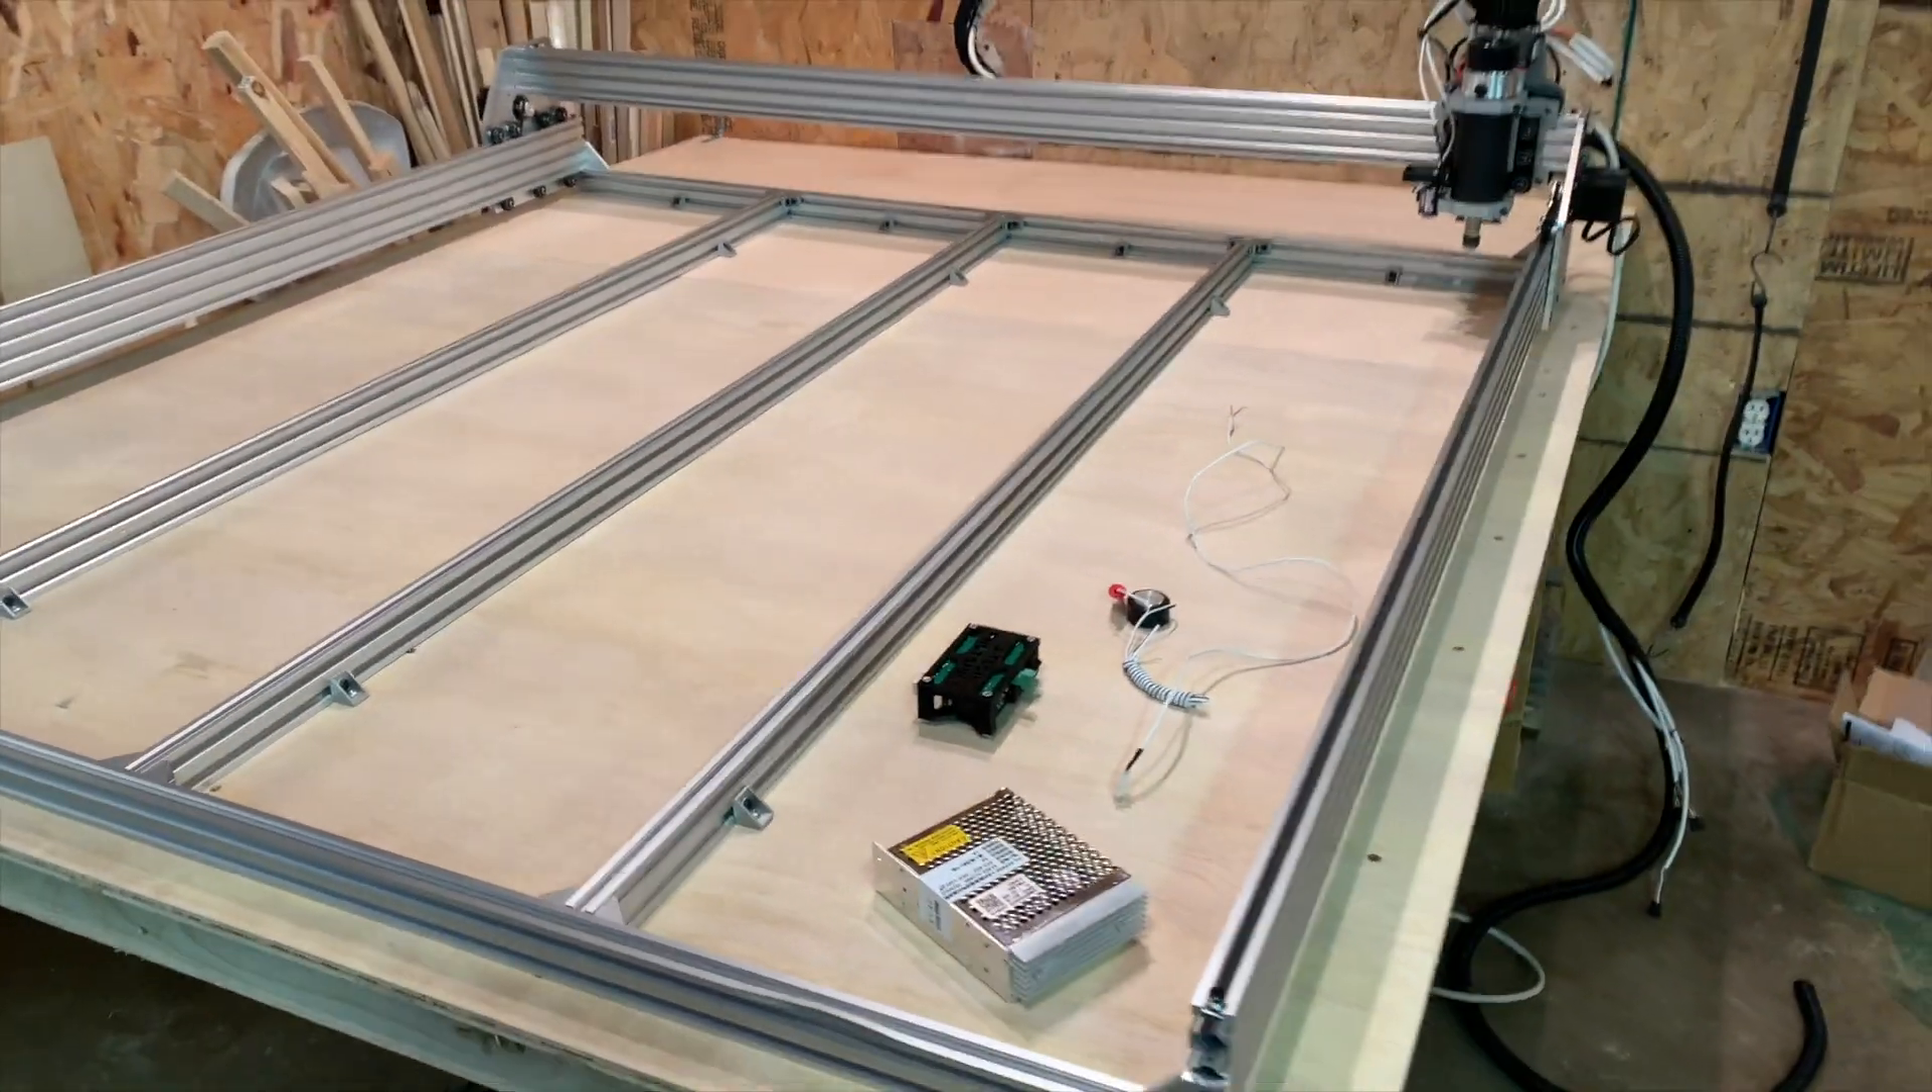Here is the platform right now we still have to put in the half inch mdf.